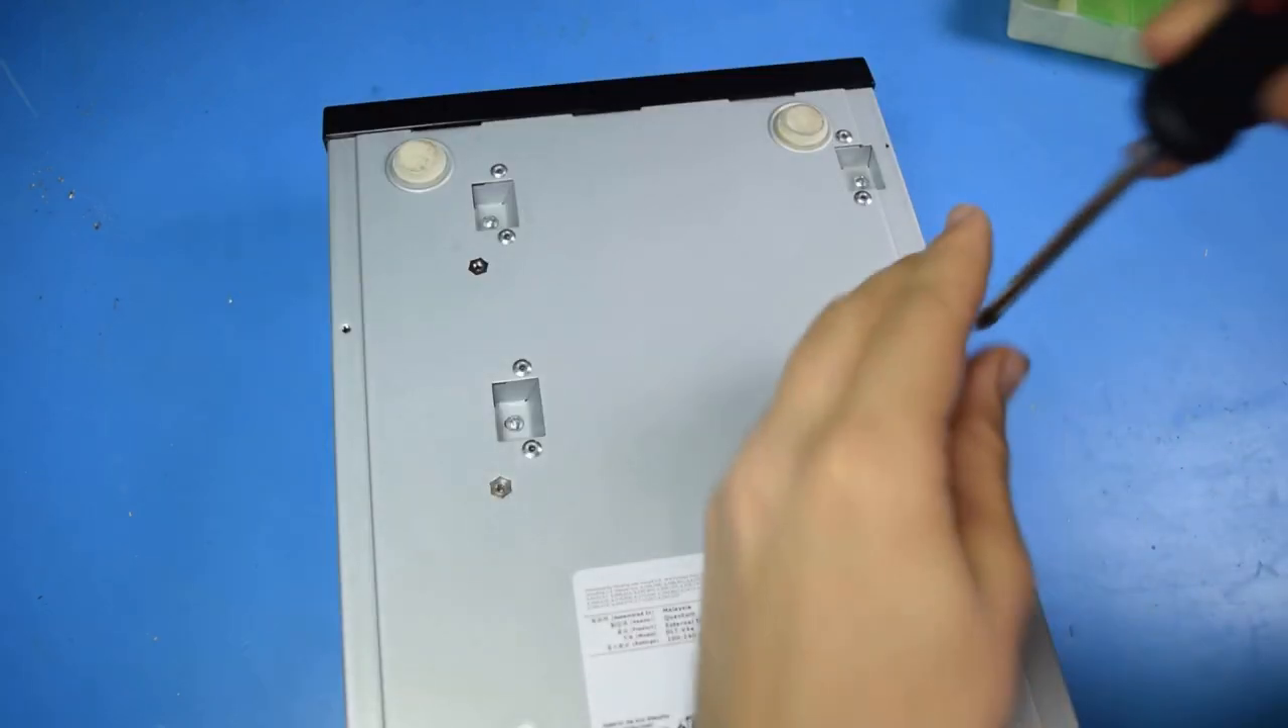We still need to extract the tape drive itself, and then open that up.